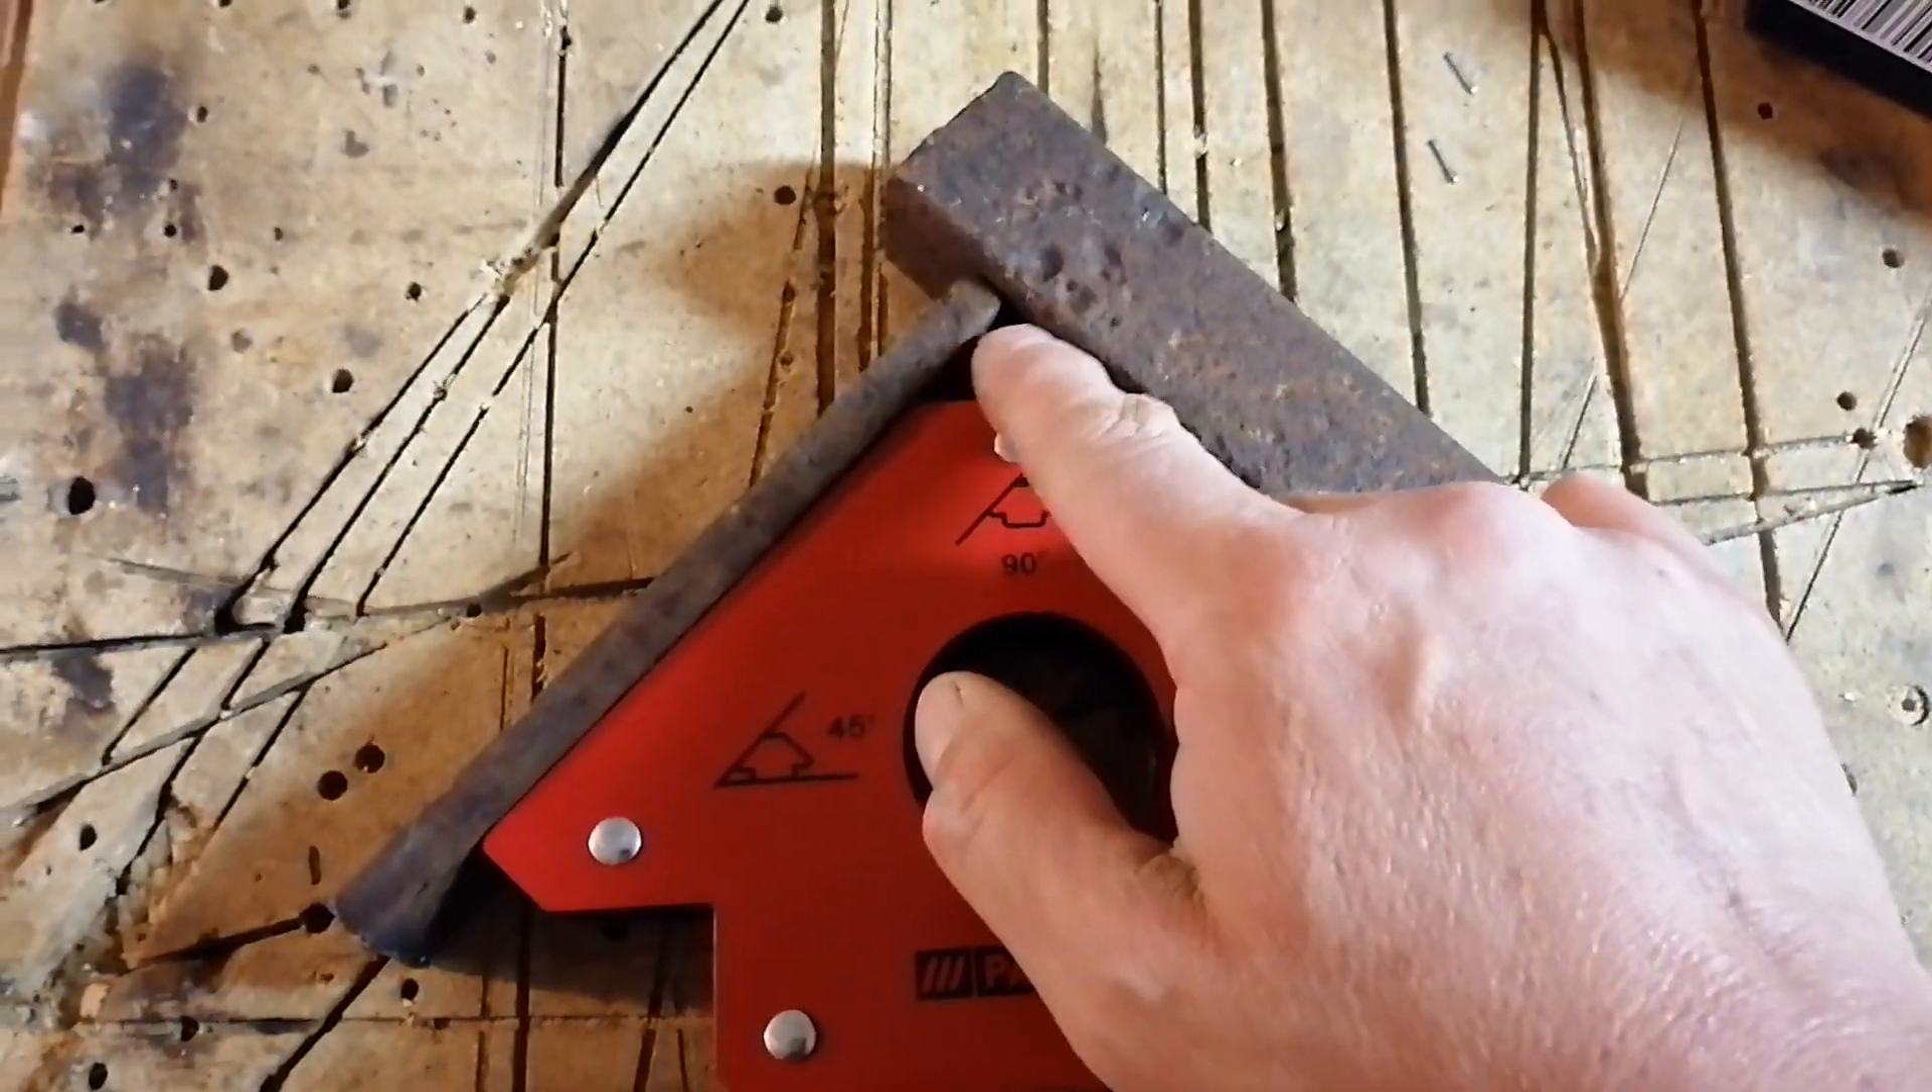Là j'ai placé deux morceaux de fer.